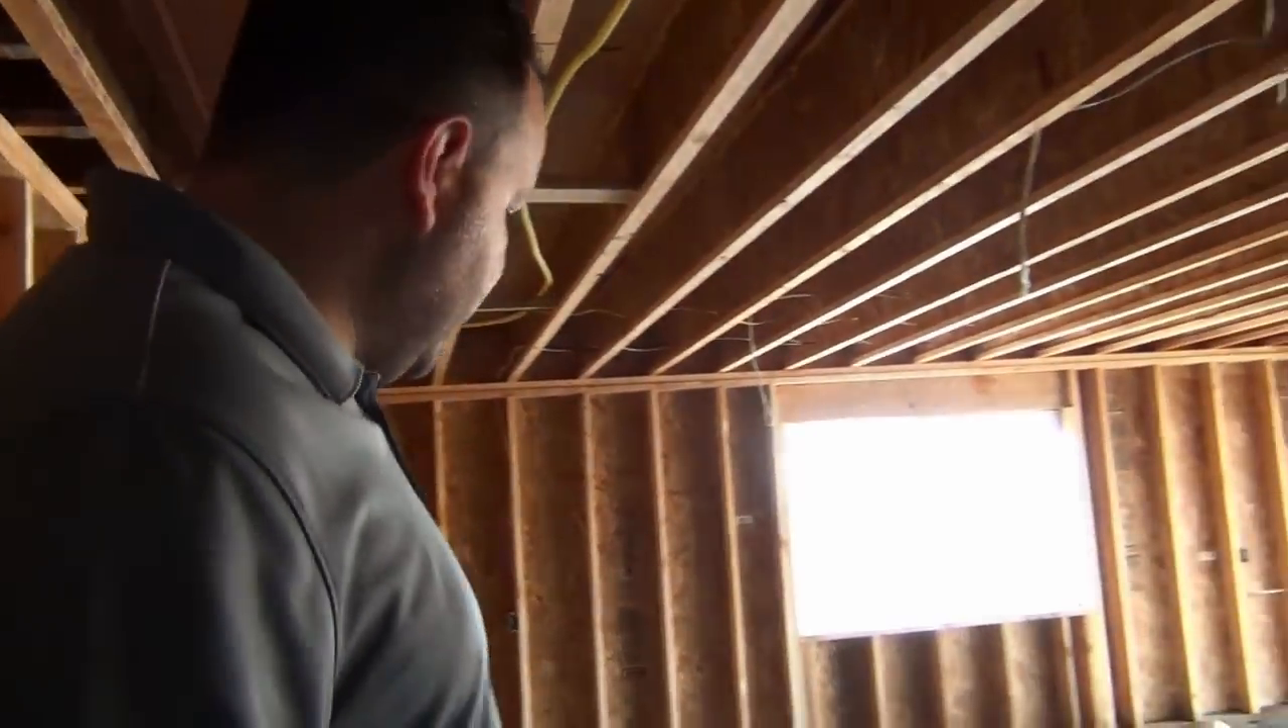The garage here is still raw, we haven't put the sheet rock up in the garage.